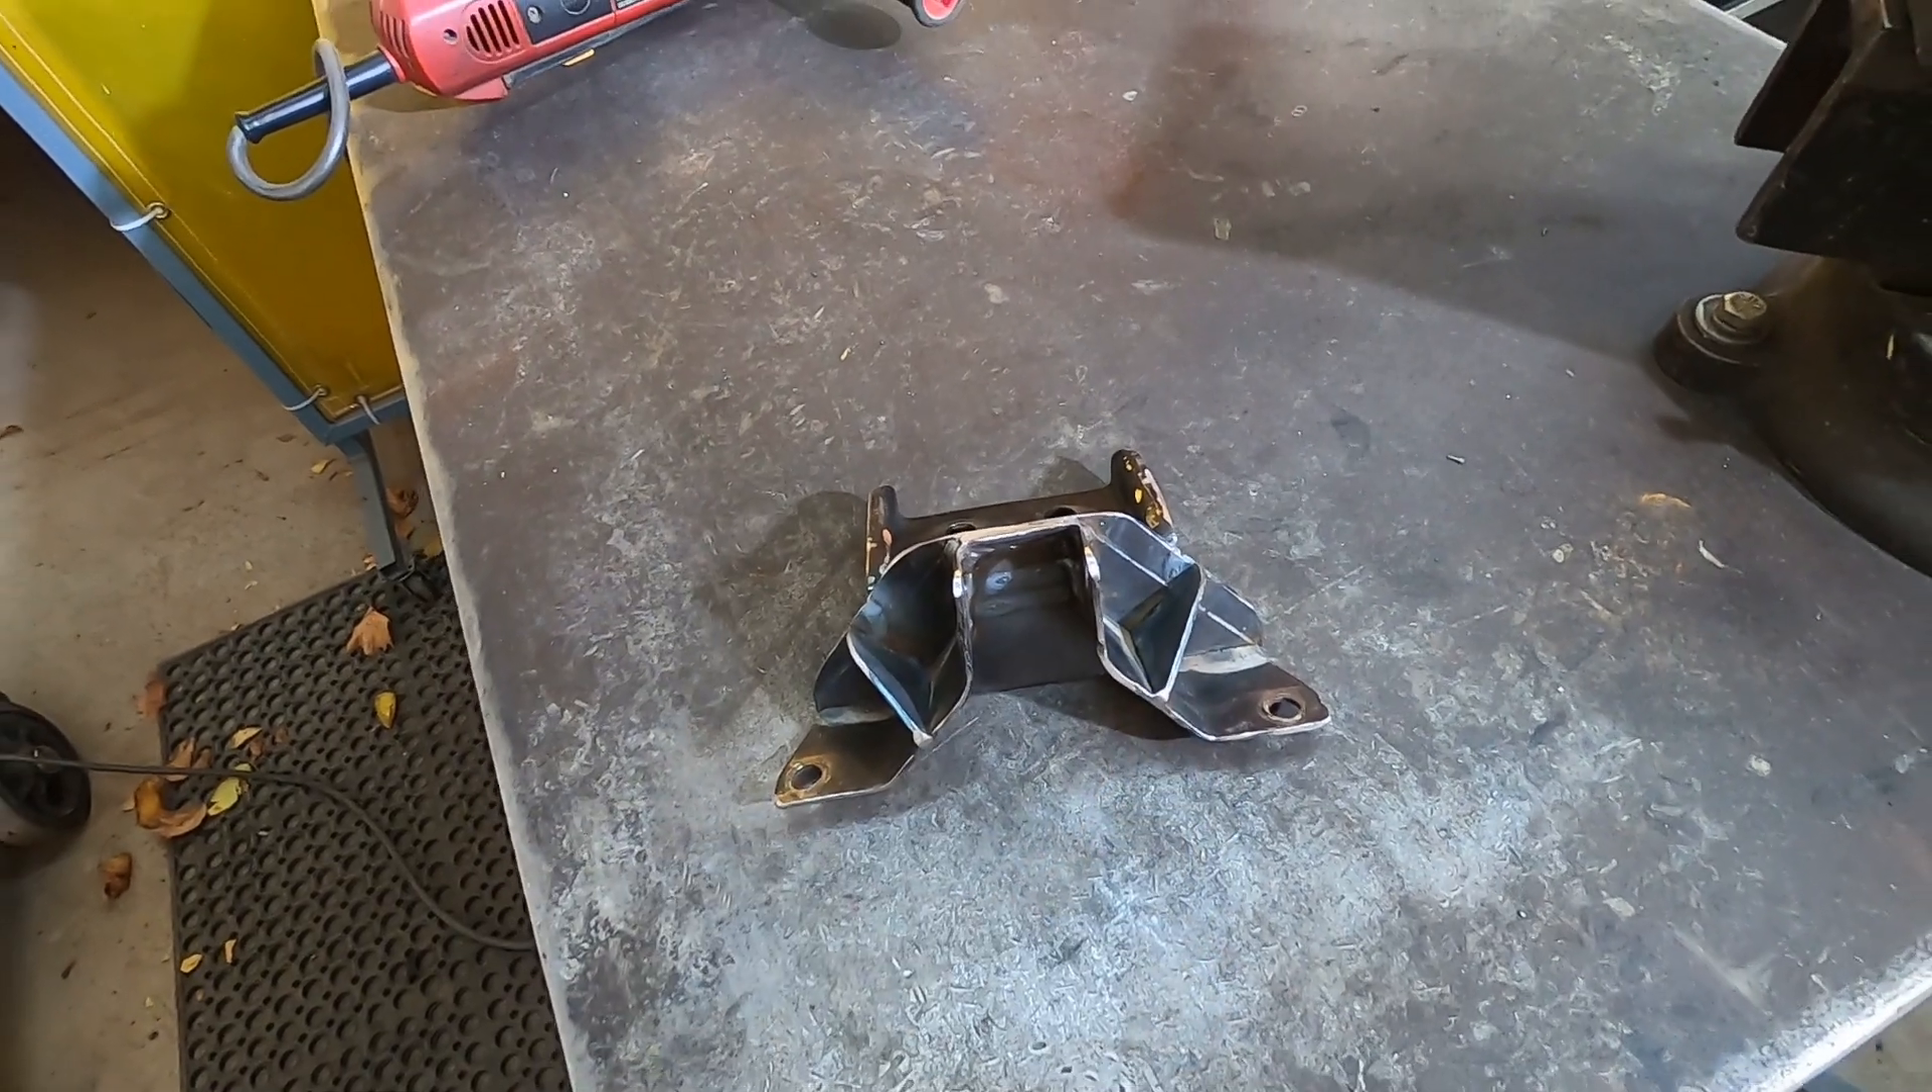Got my little gussets on here.